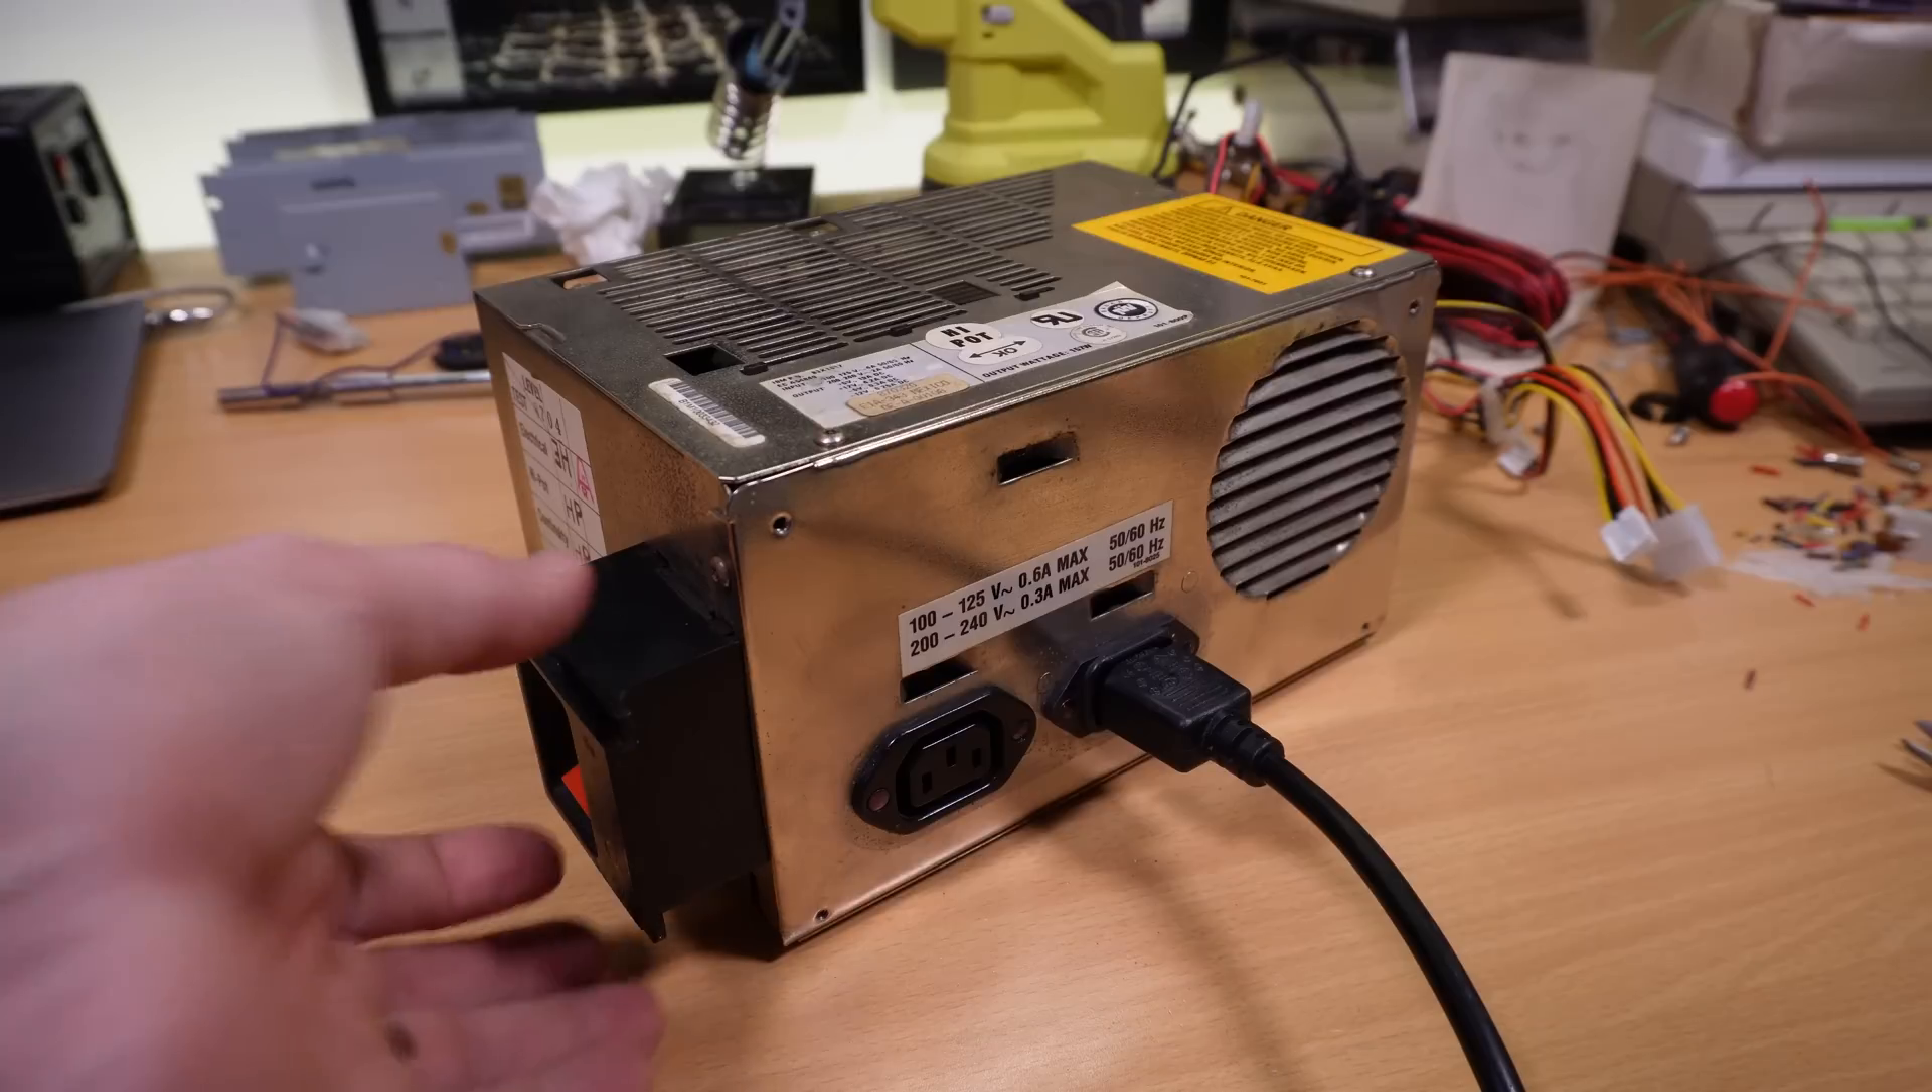So, after a thorough test of the fan and the voltages, it's finally time to put the lid back on. And there we have it!